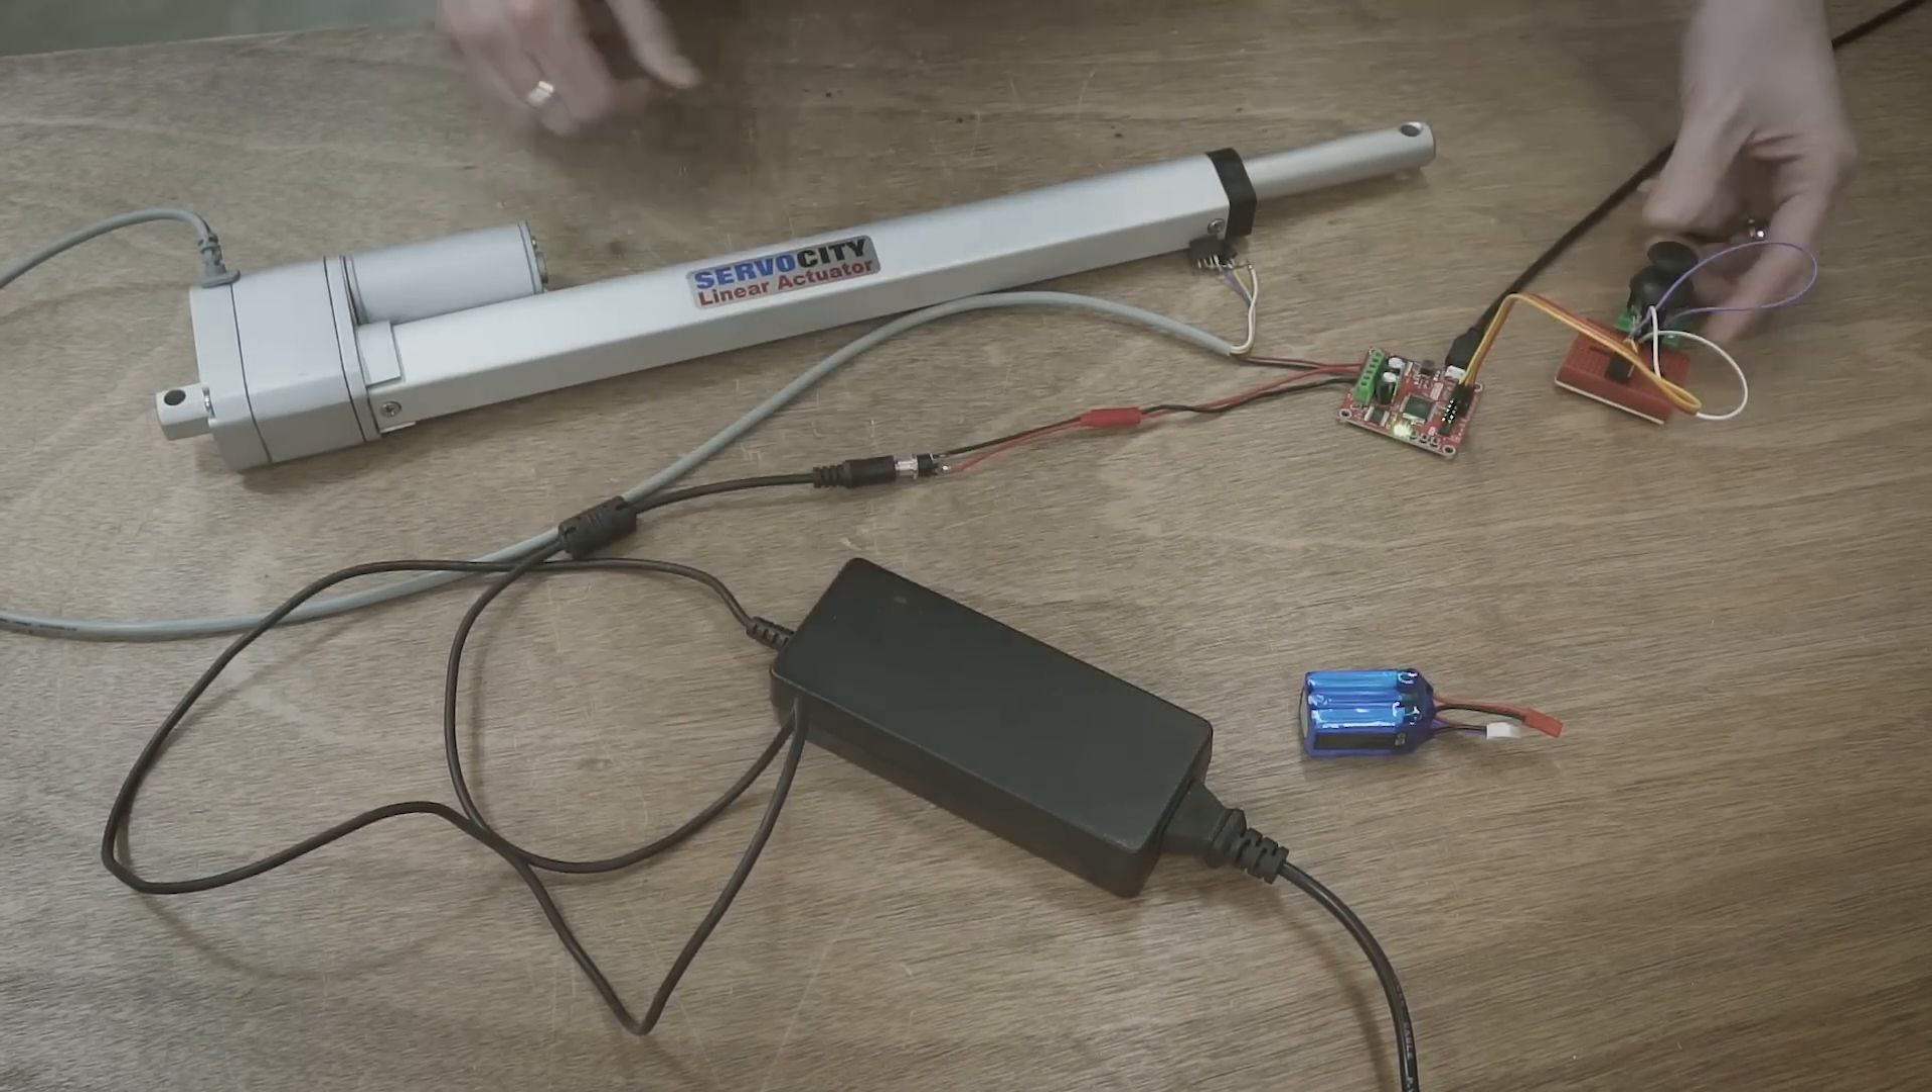Okay, so now the power supply is connected.